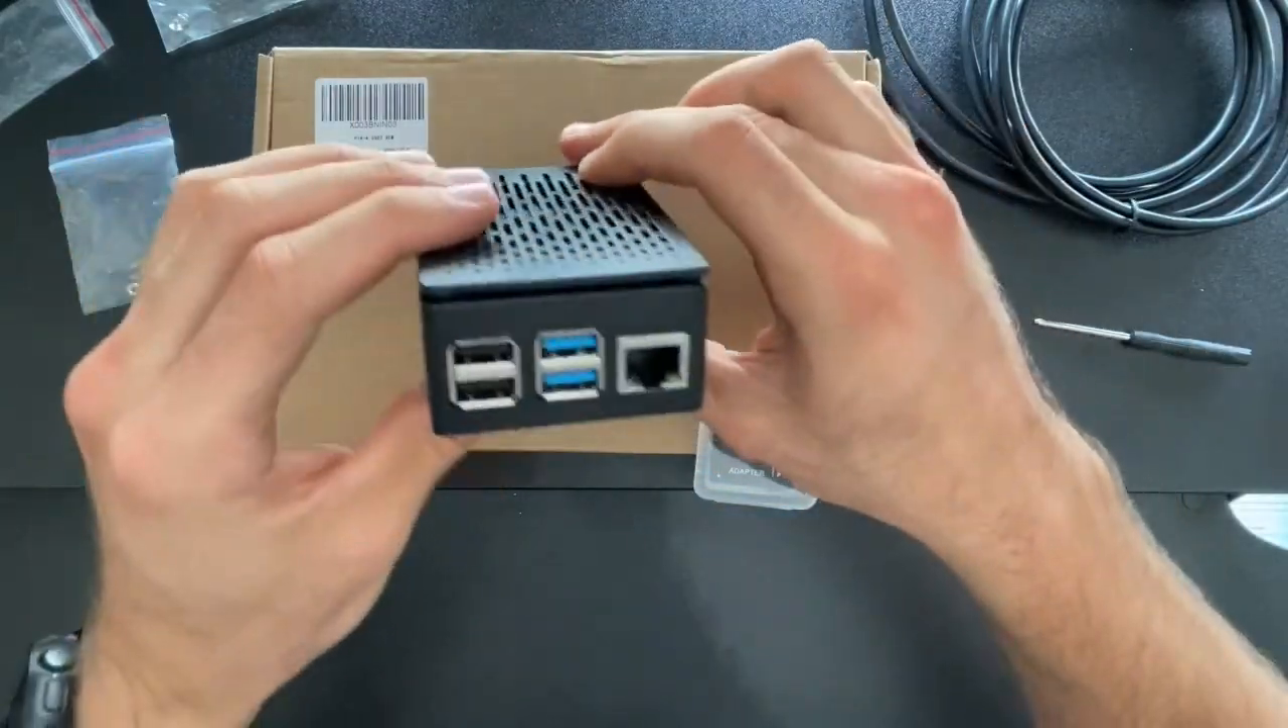So there is our fully assembled little Raspberry Pi mini computer which is pretty awesome.